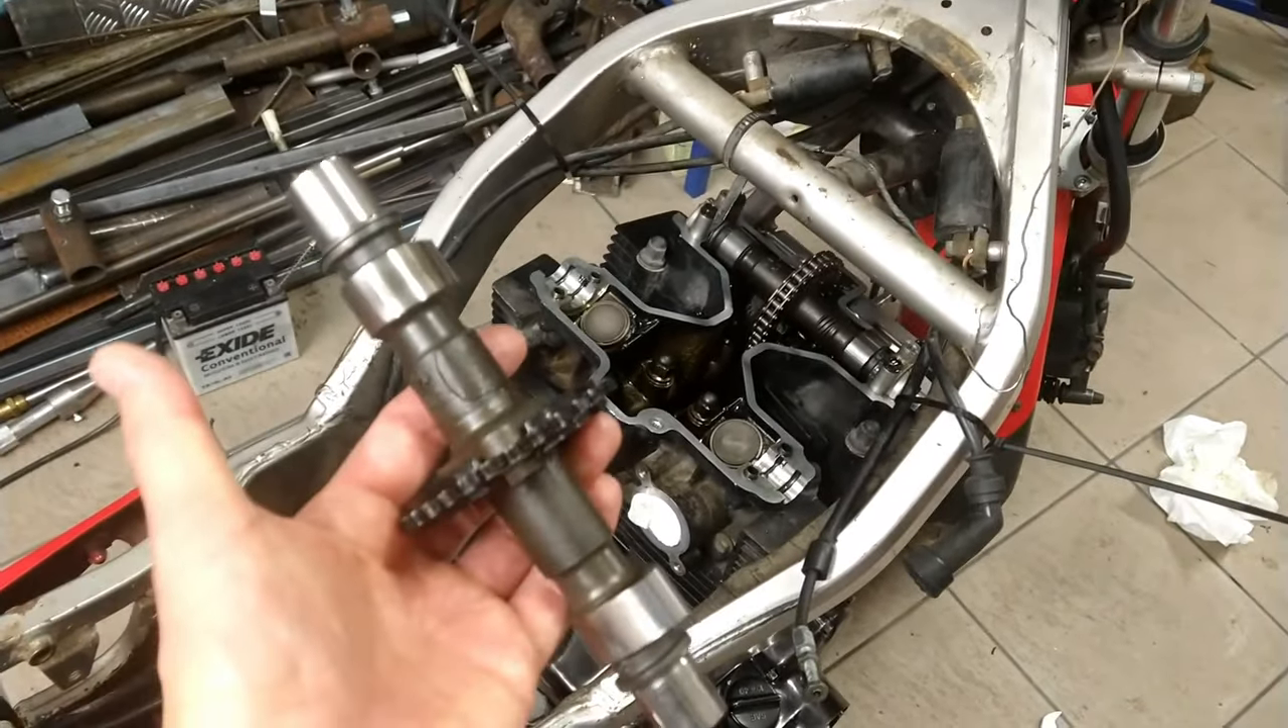Jeden wałek już jest, teraz leci drugi, no i potem napinacz.